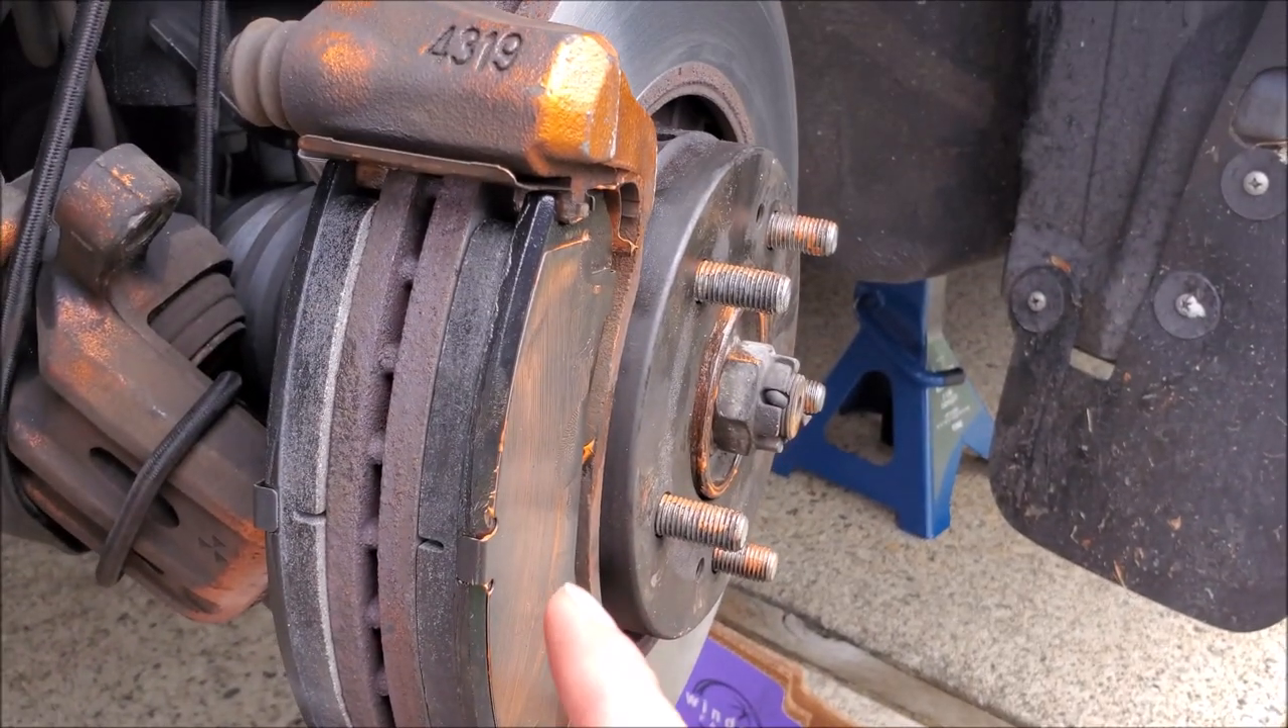We now have our bracket in and our pads installed so we know everything works.